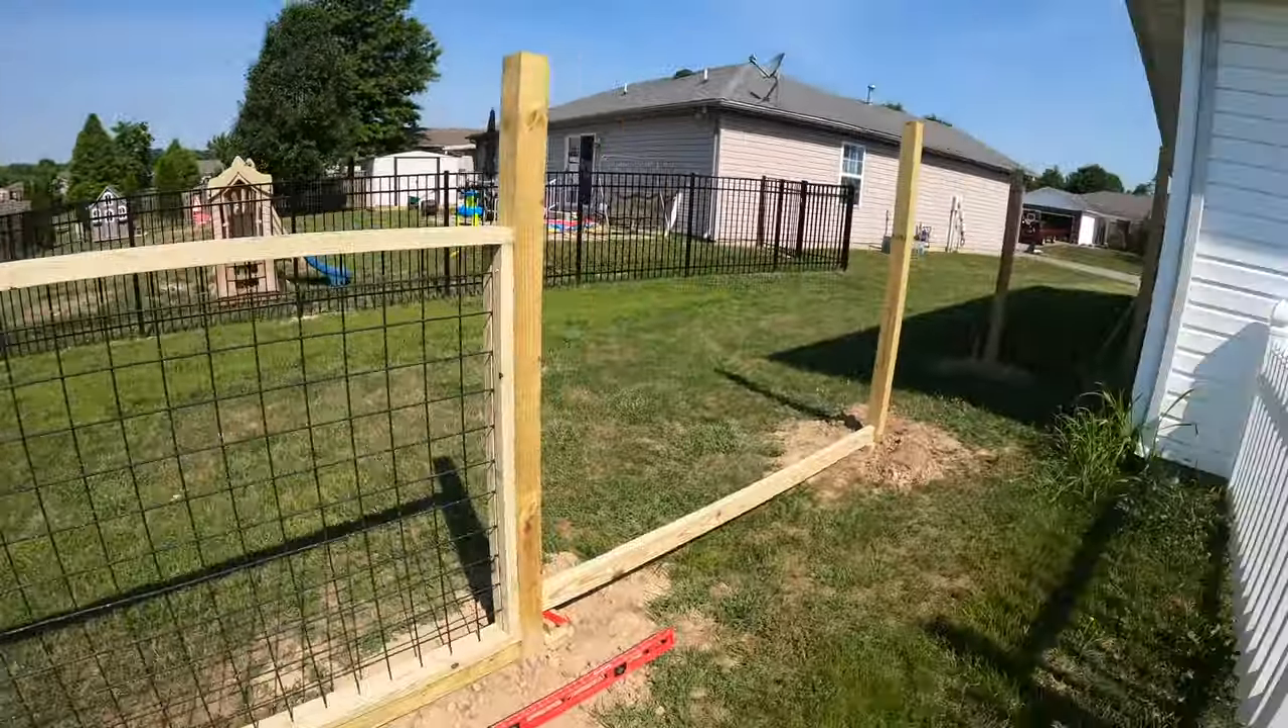I'm almost done I'm just got a couple more panels and then the gates.